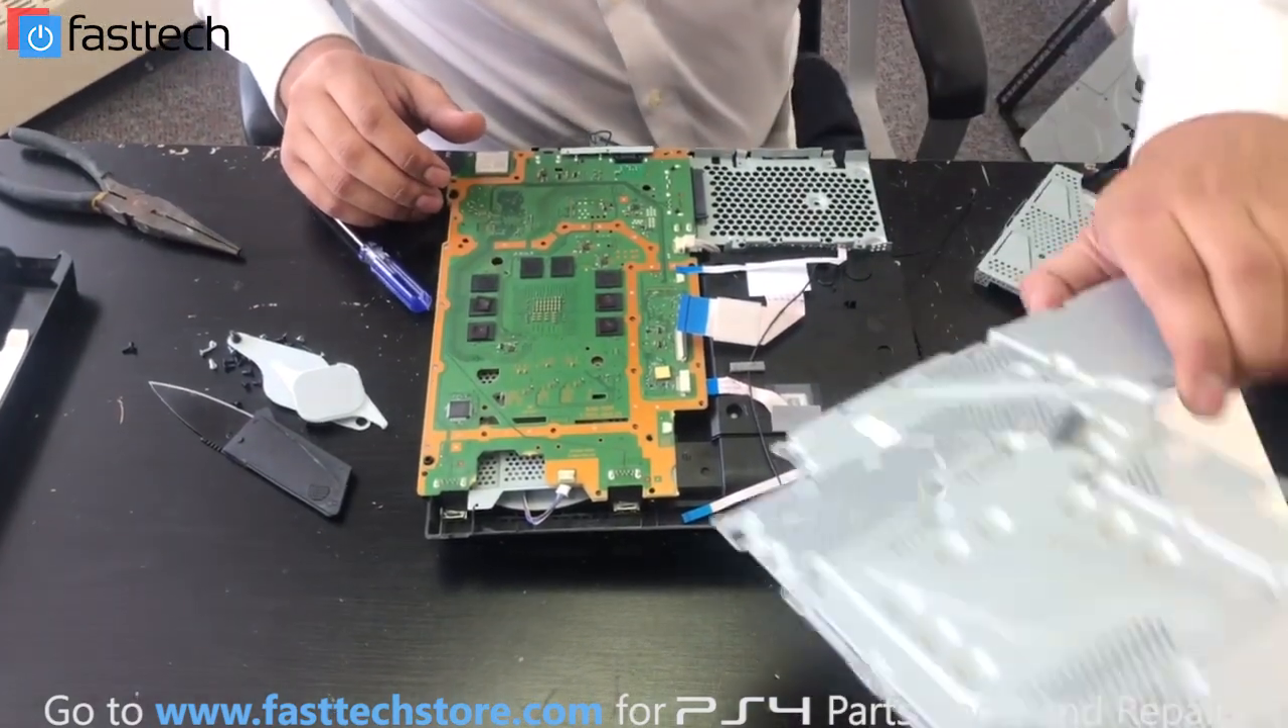We took the back plate off.